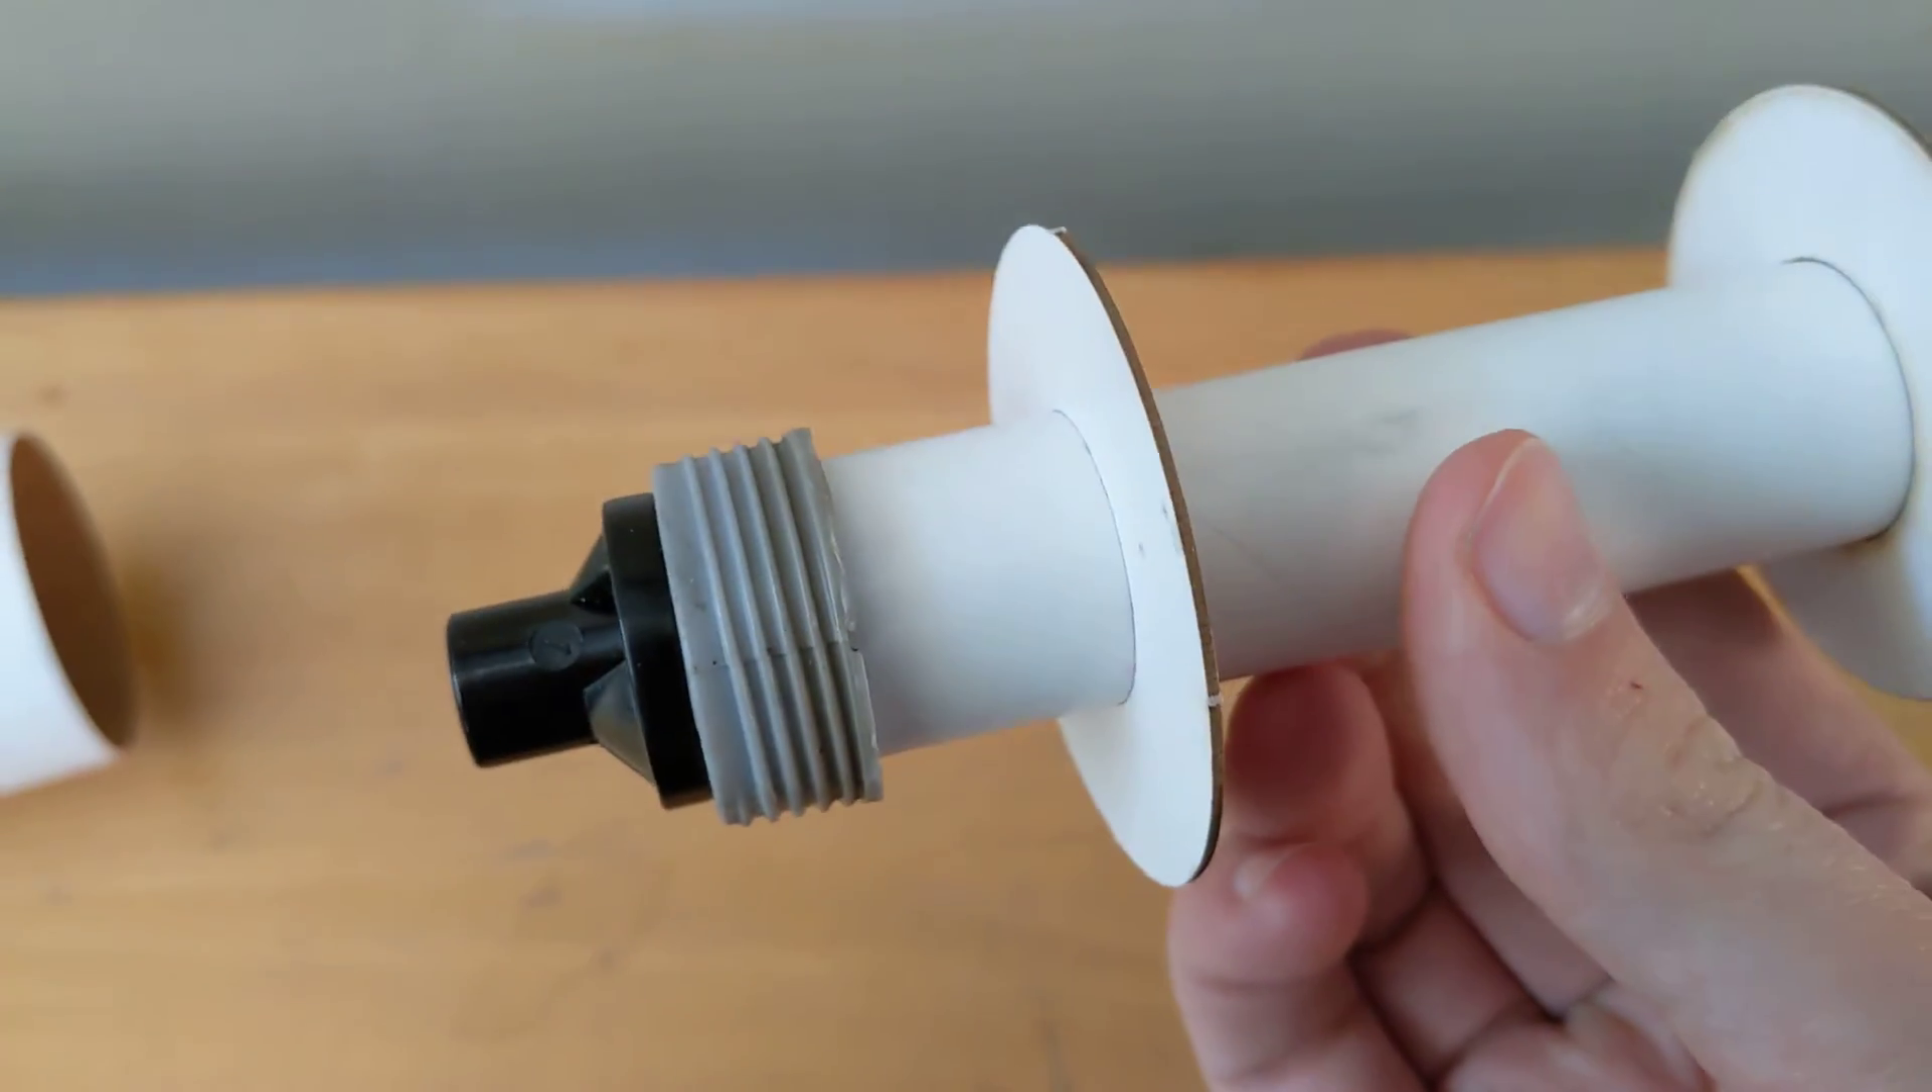So the motor goes into your motor tube, like this, and I've only got one hand. So it slides in just like that, and we have our motor retainer.